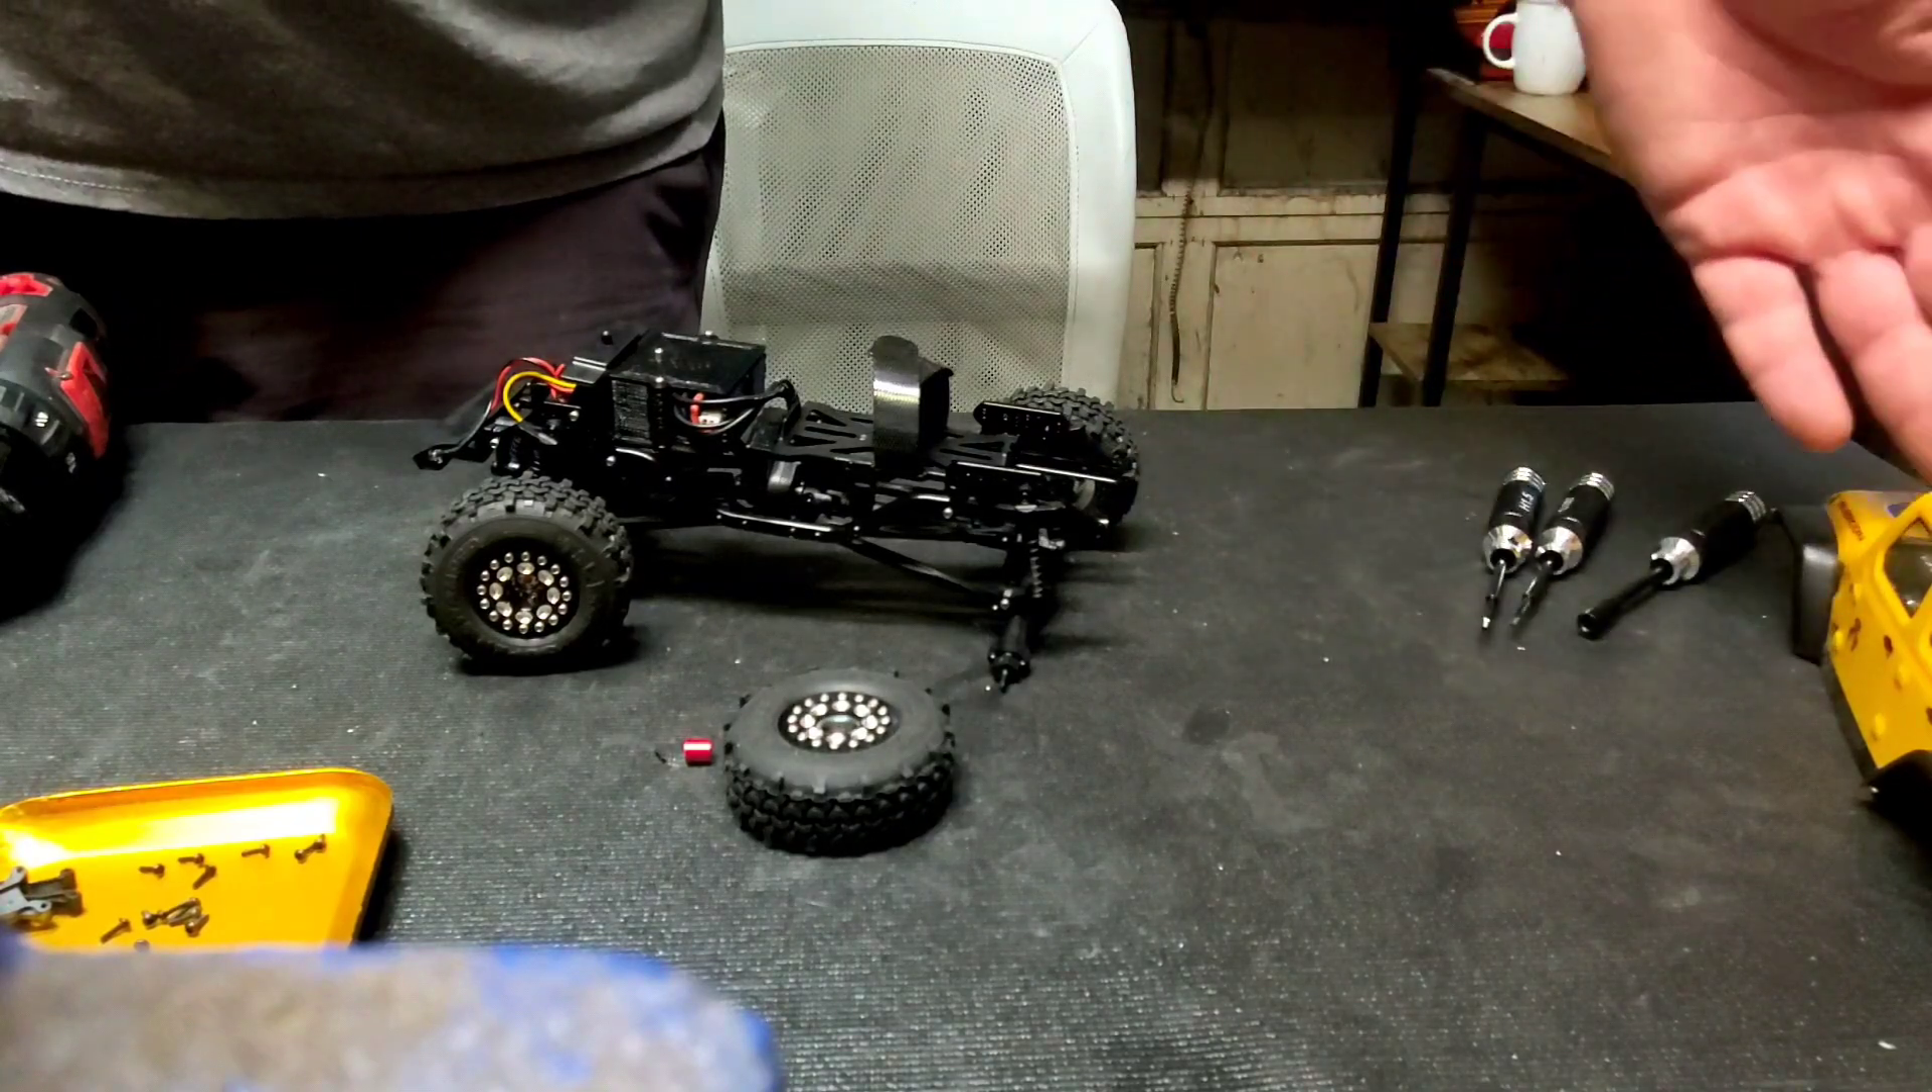Okay, and now we have all four wheels assembled. I did not install the last wheel yet, nor have I put the body back on, because this is also going to be two parts of two different videos.